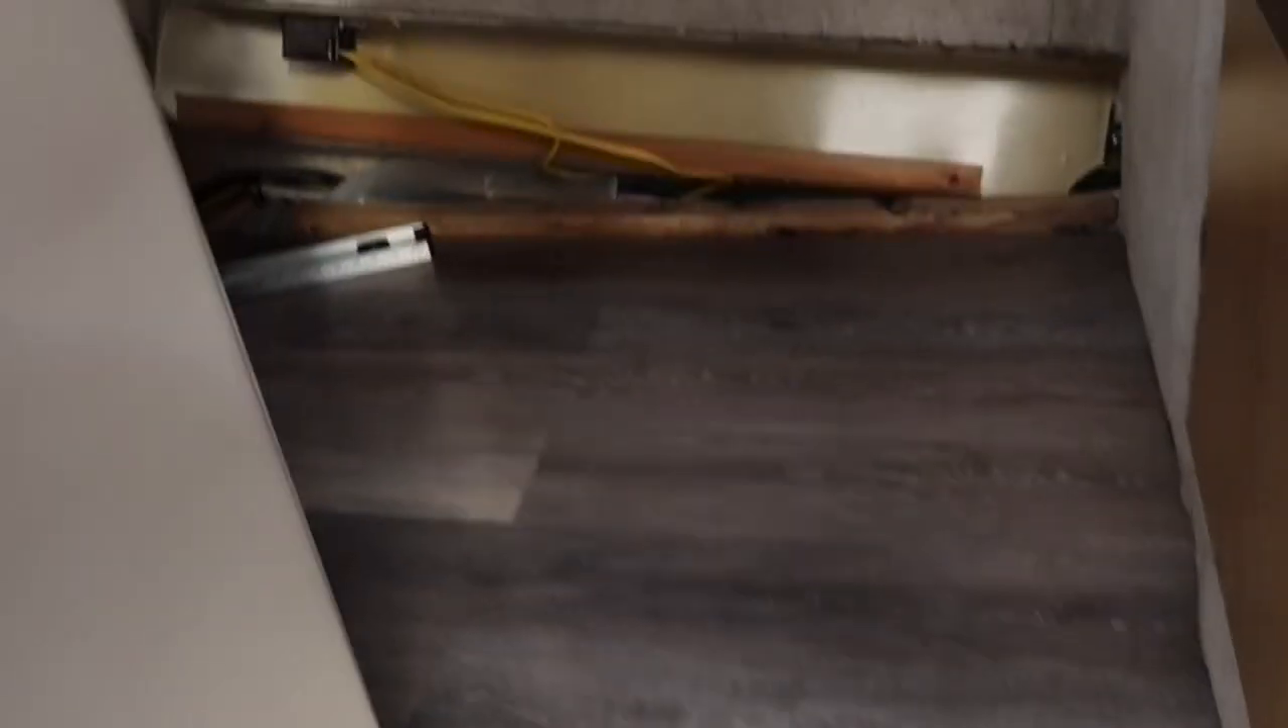Looks like the flooring is laid.